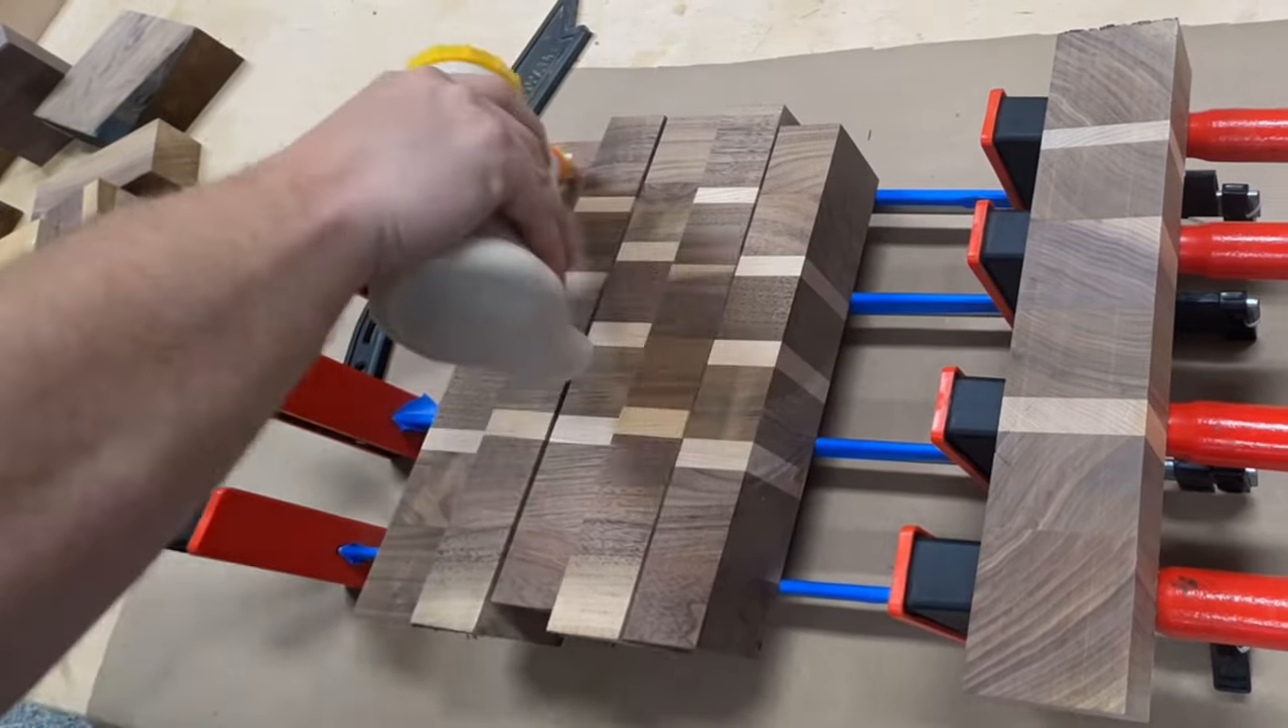I then arranged the newly cut strips on the parallel clamps making sure to interlace strips from the two different boards so that the pattern doesn't repeat itself.